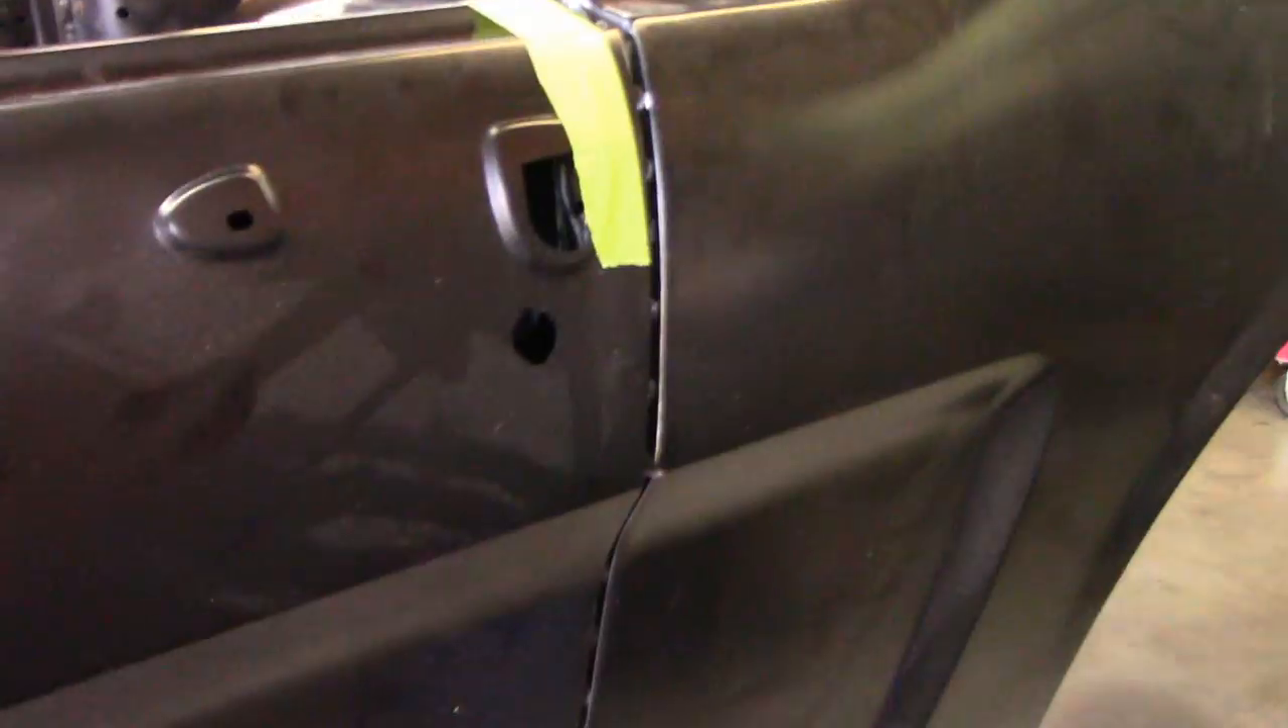Otherwise the door lines up pretty nice on the quarter and again the quarters not fully welded yet I still have some adjustments up here that I can move it around but otherwise the alignment is pretty close.